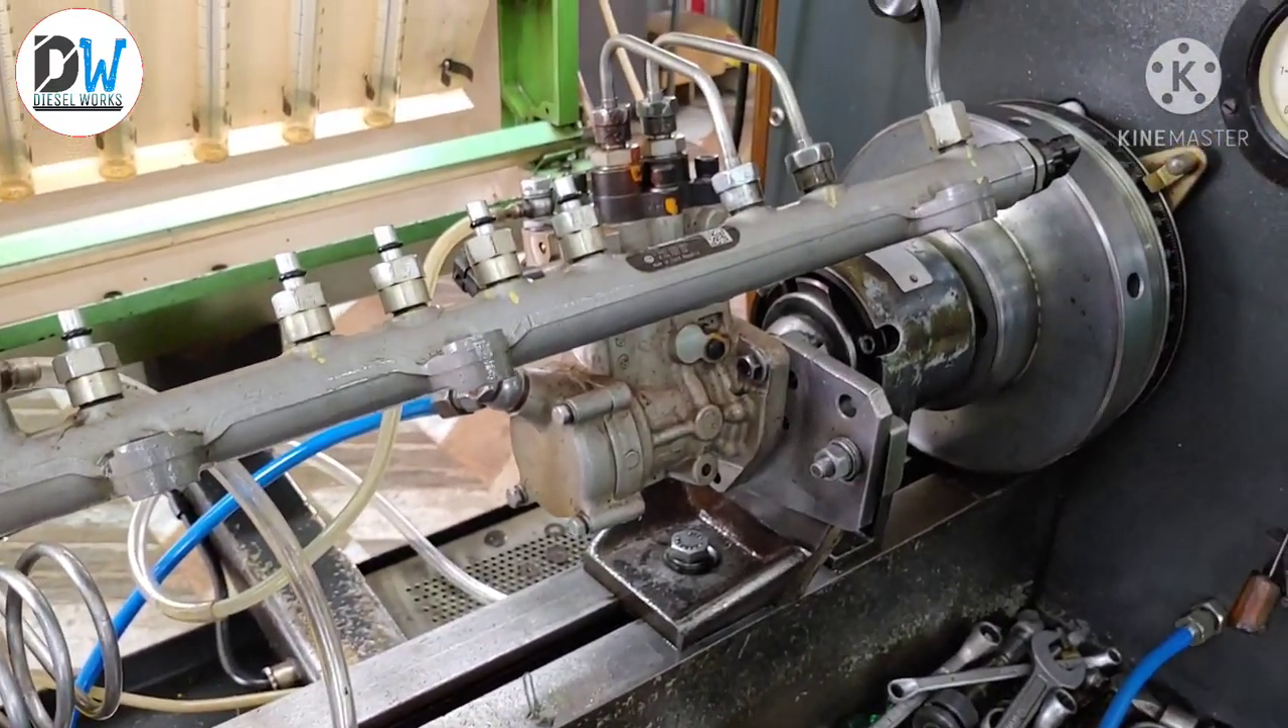तो रेल को जो है हमने माउंट कर दिया है।